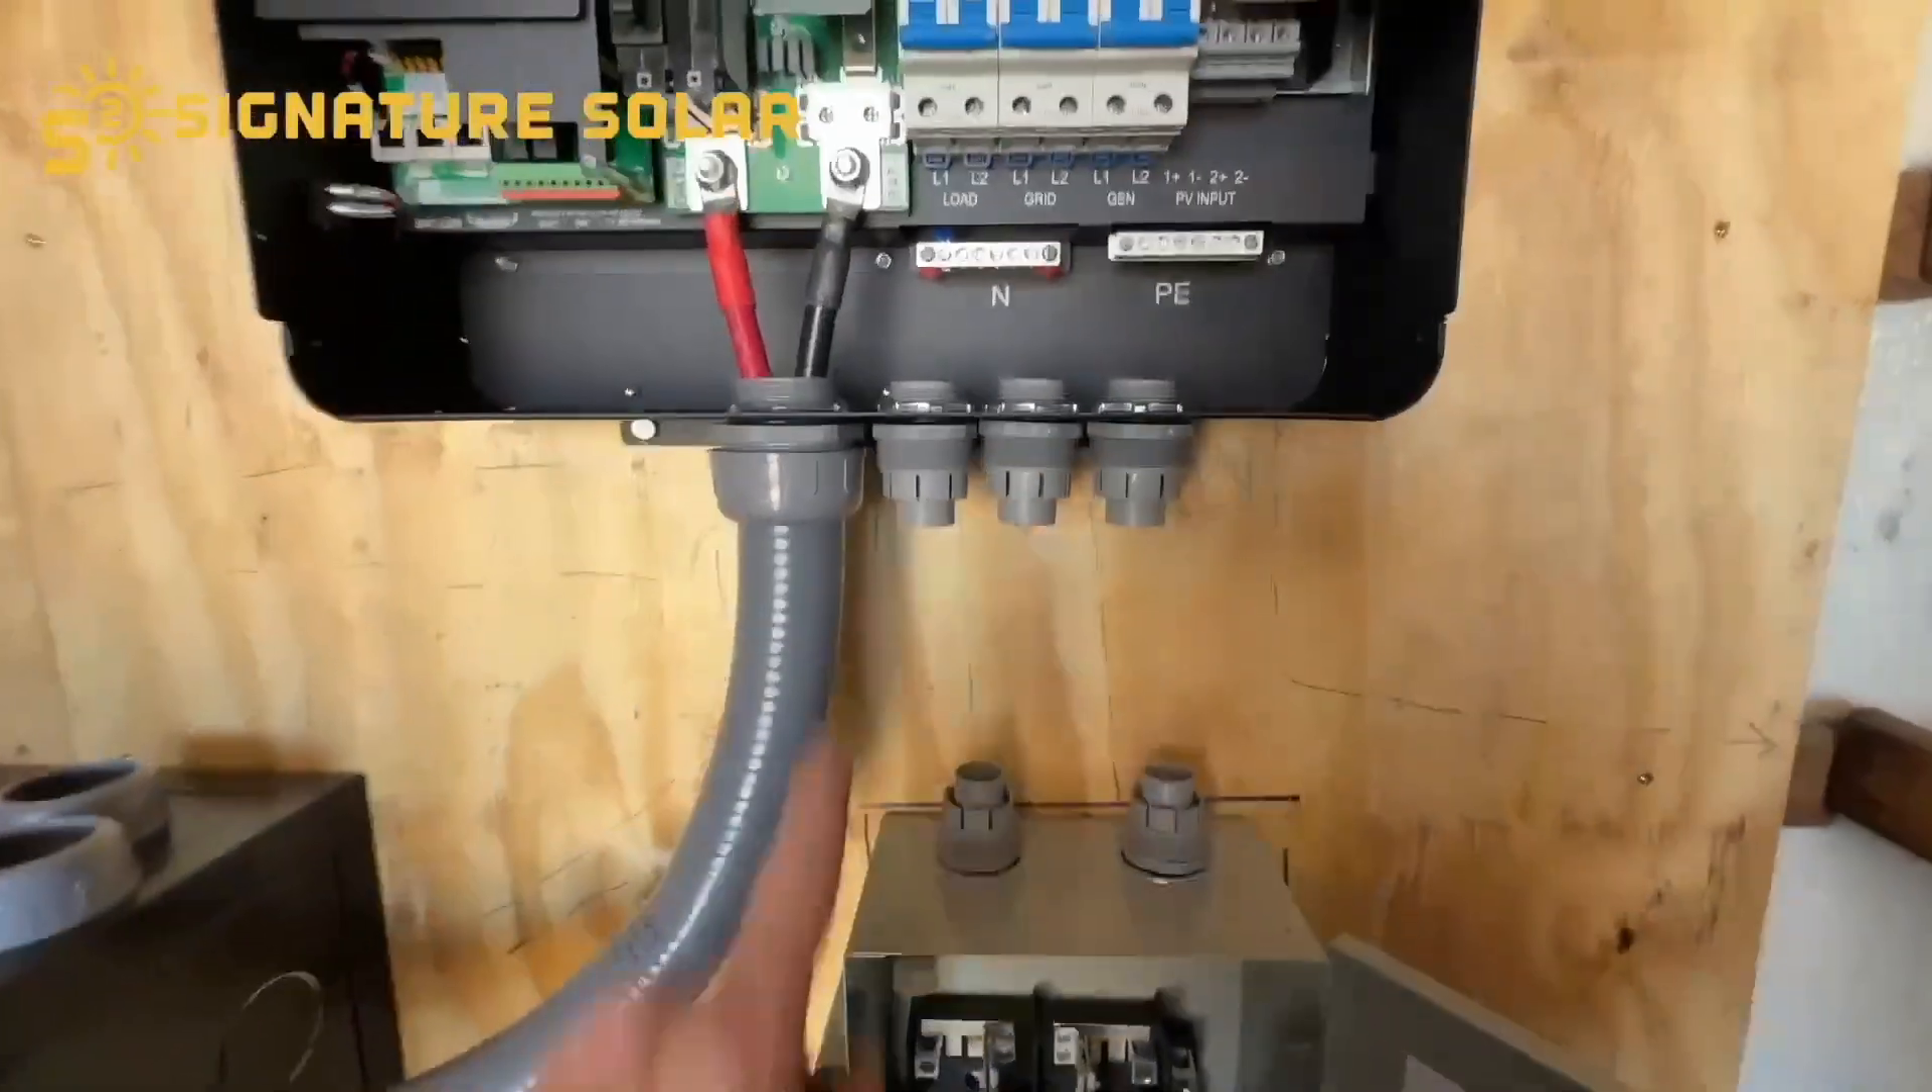All right so i got the connectors put in.